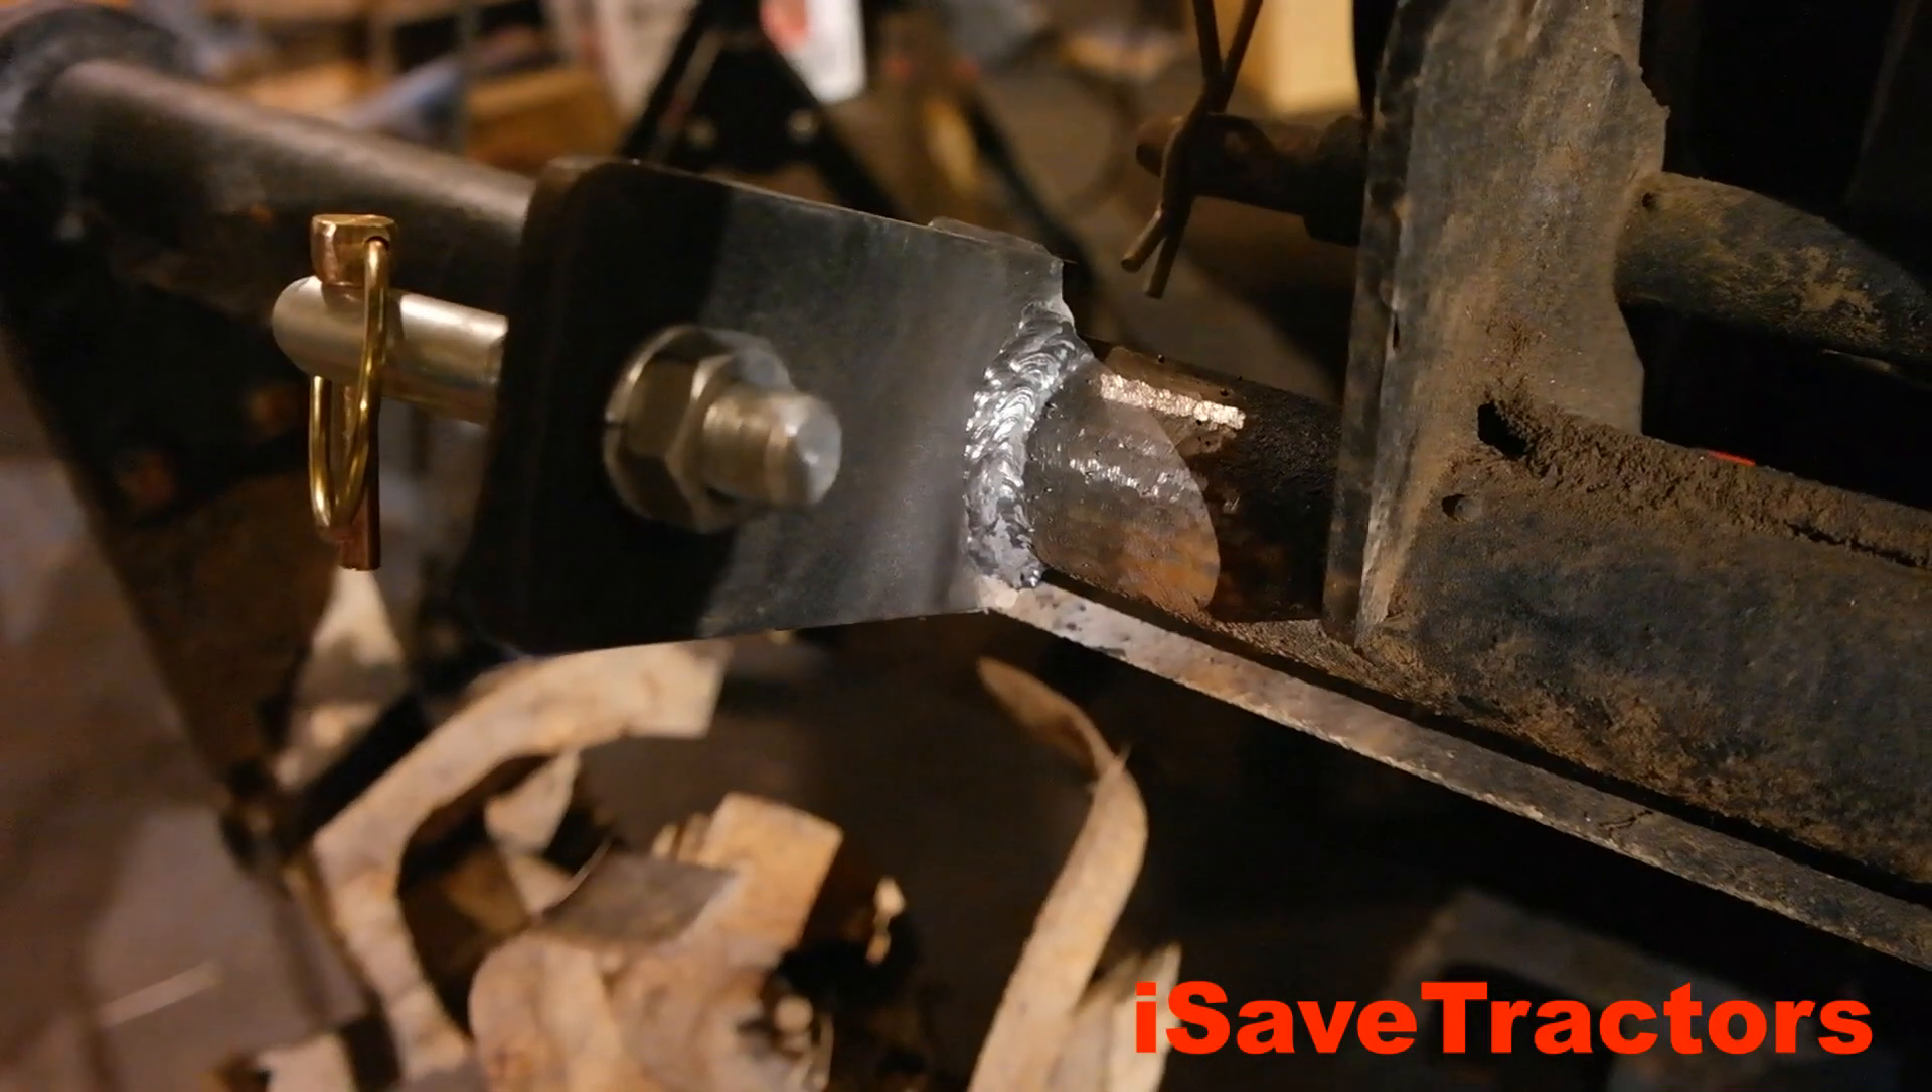This bracket that I'm welding on is three eighths of an inch mild steel and this is what the welds look like when I'm finished.